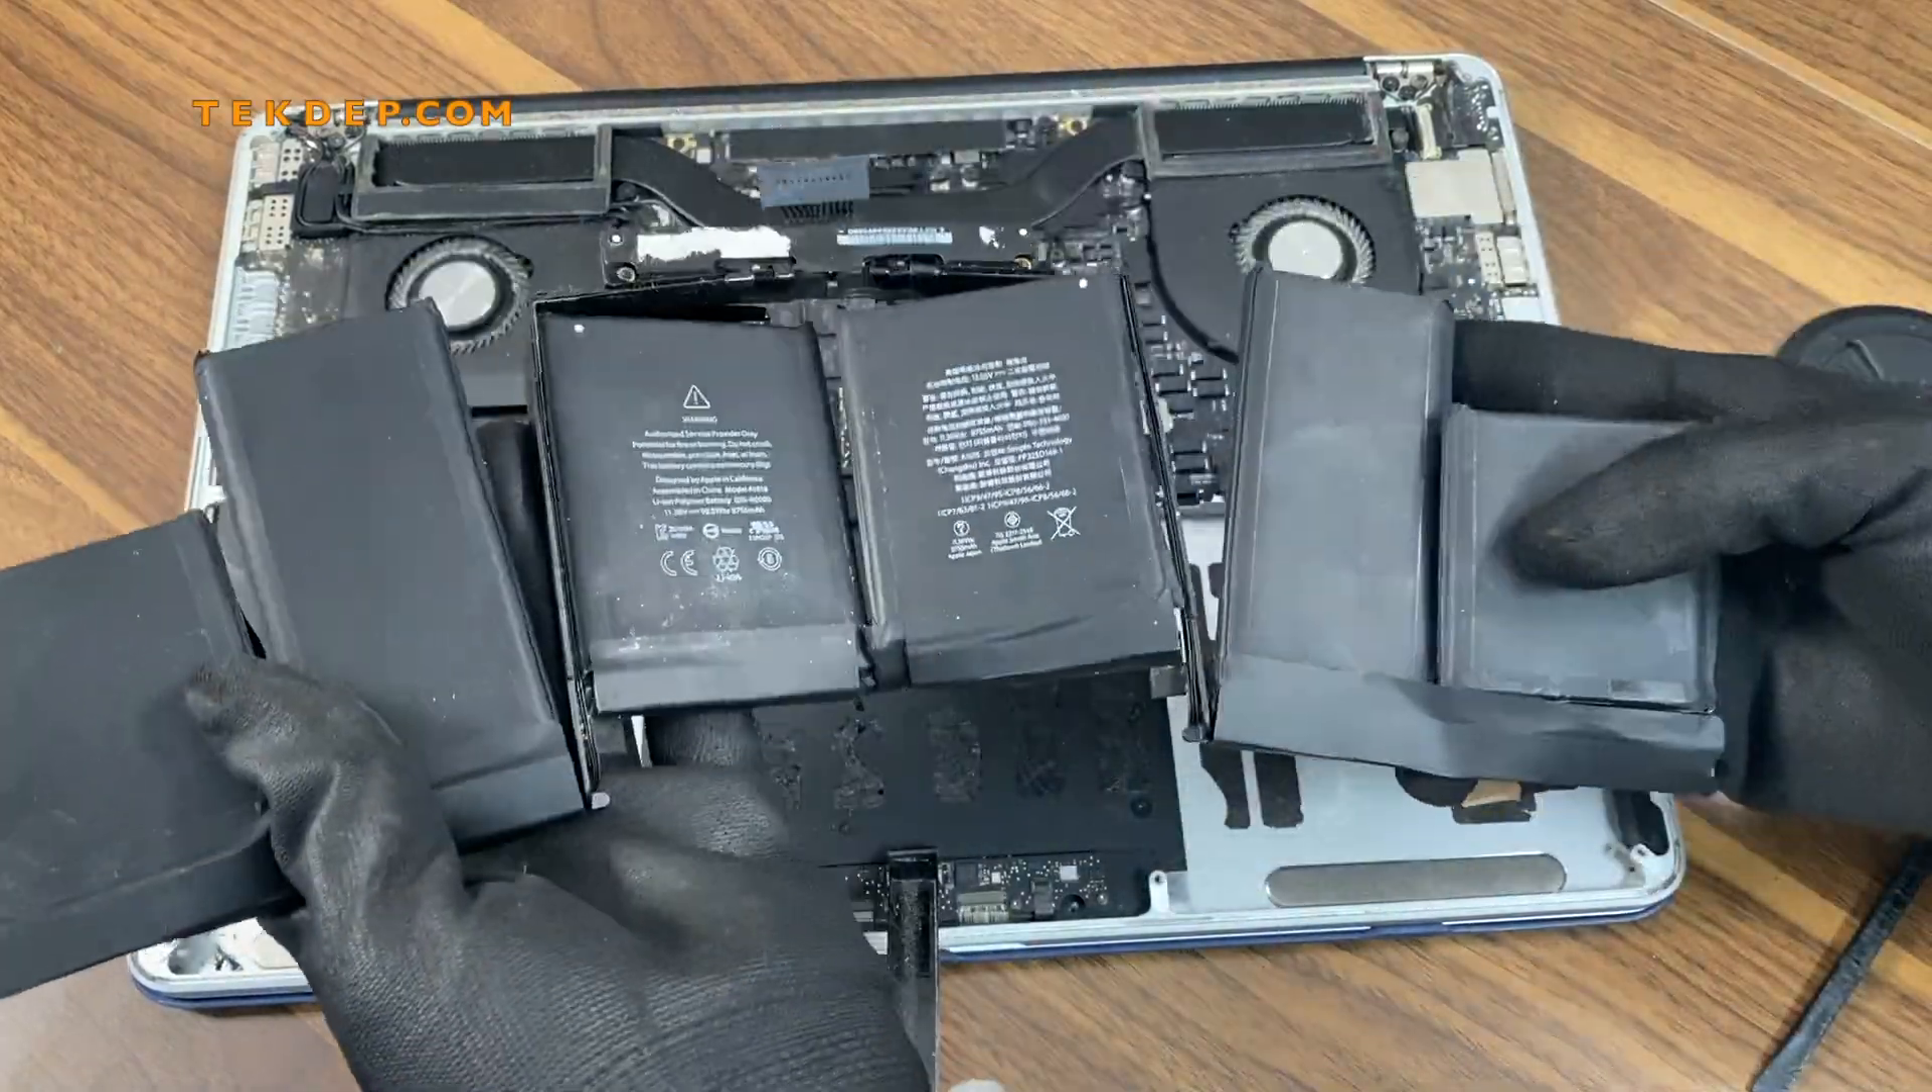Okay, so battery is removed and look at all of this adhesive that Apple uses.